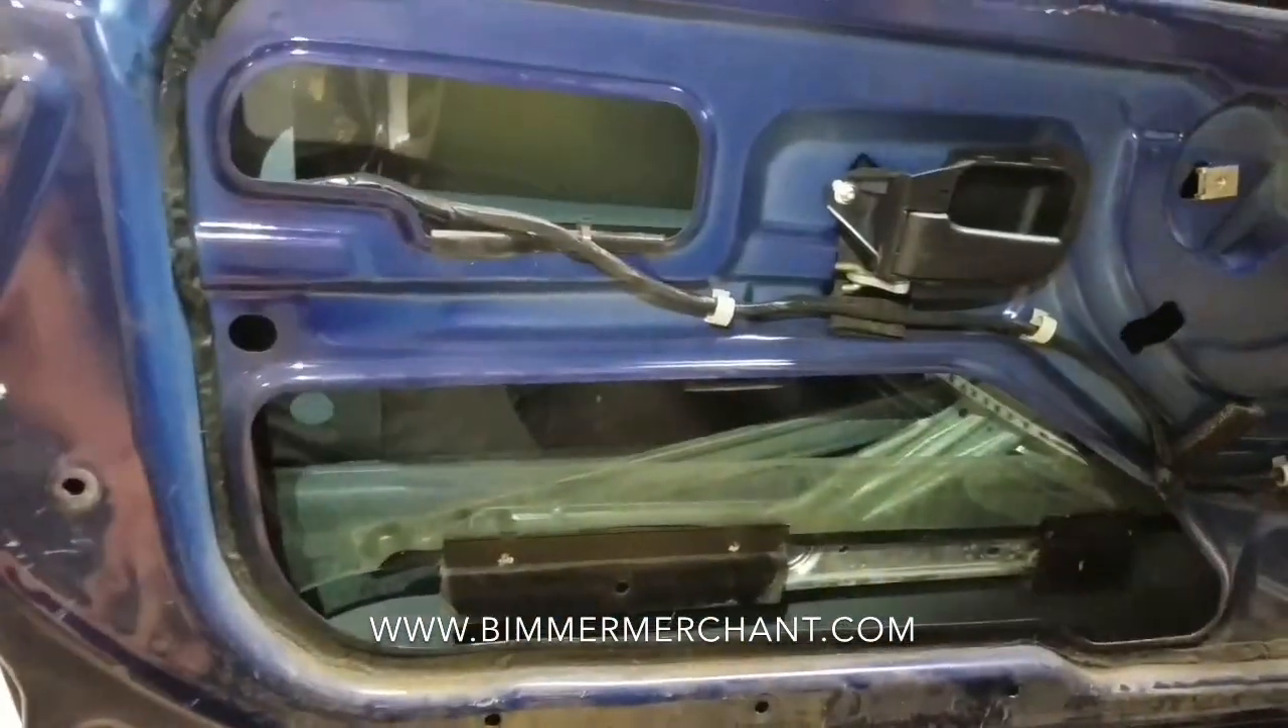We've gone ahead and removed the door panel.